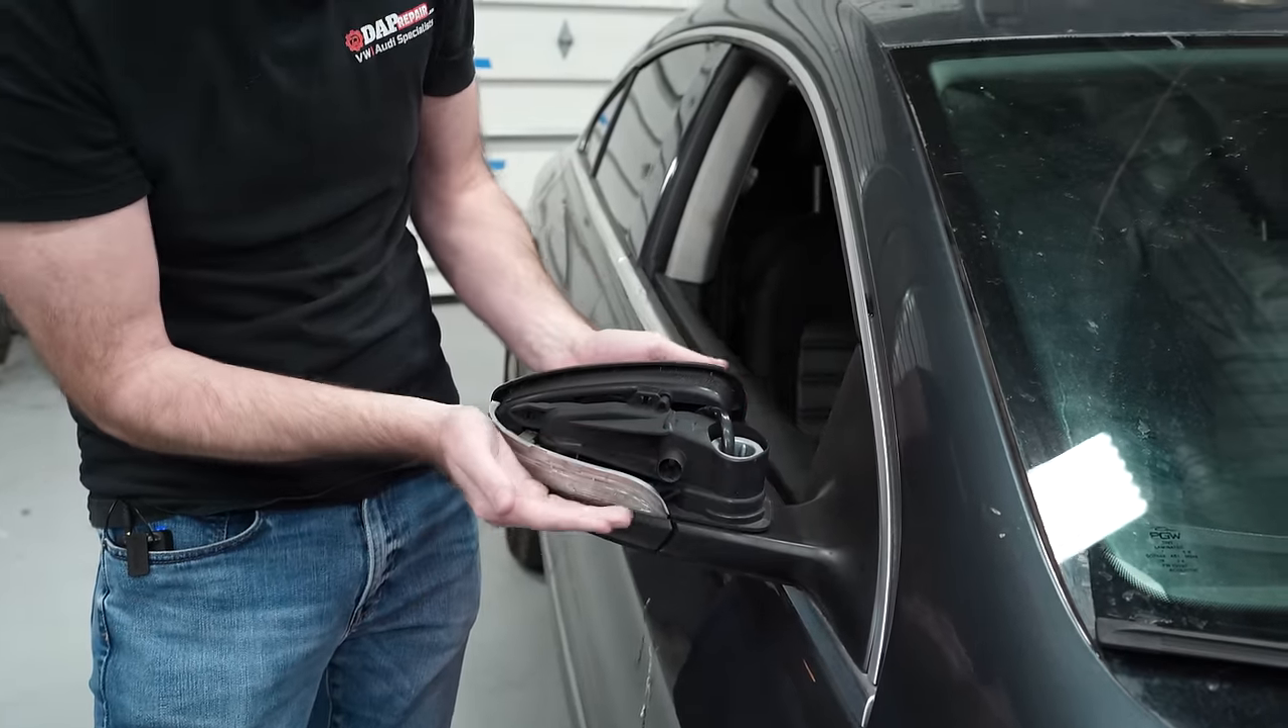We are currently missing a mirror cap.